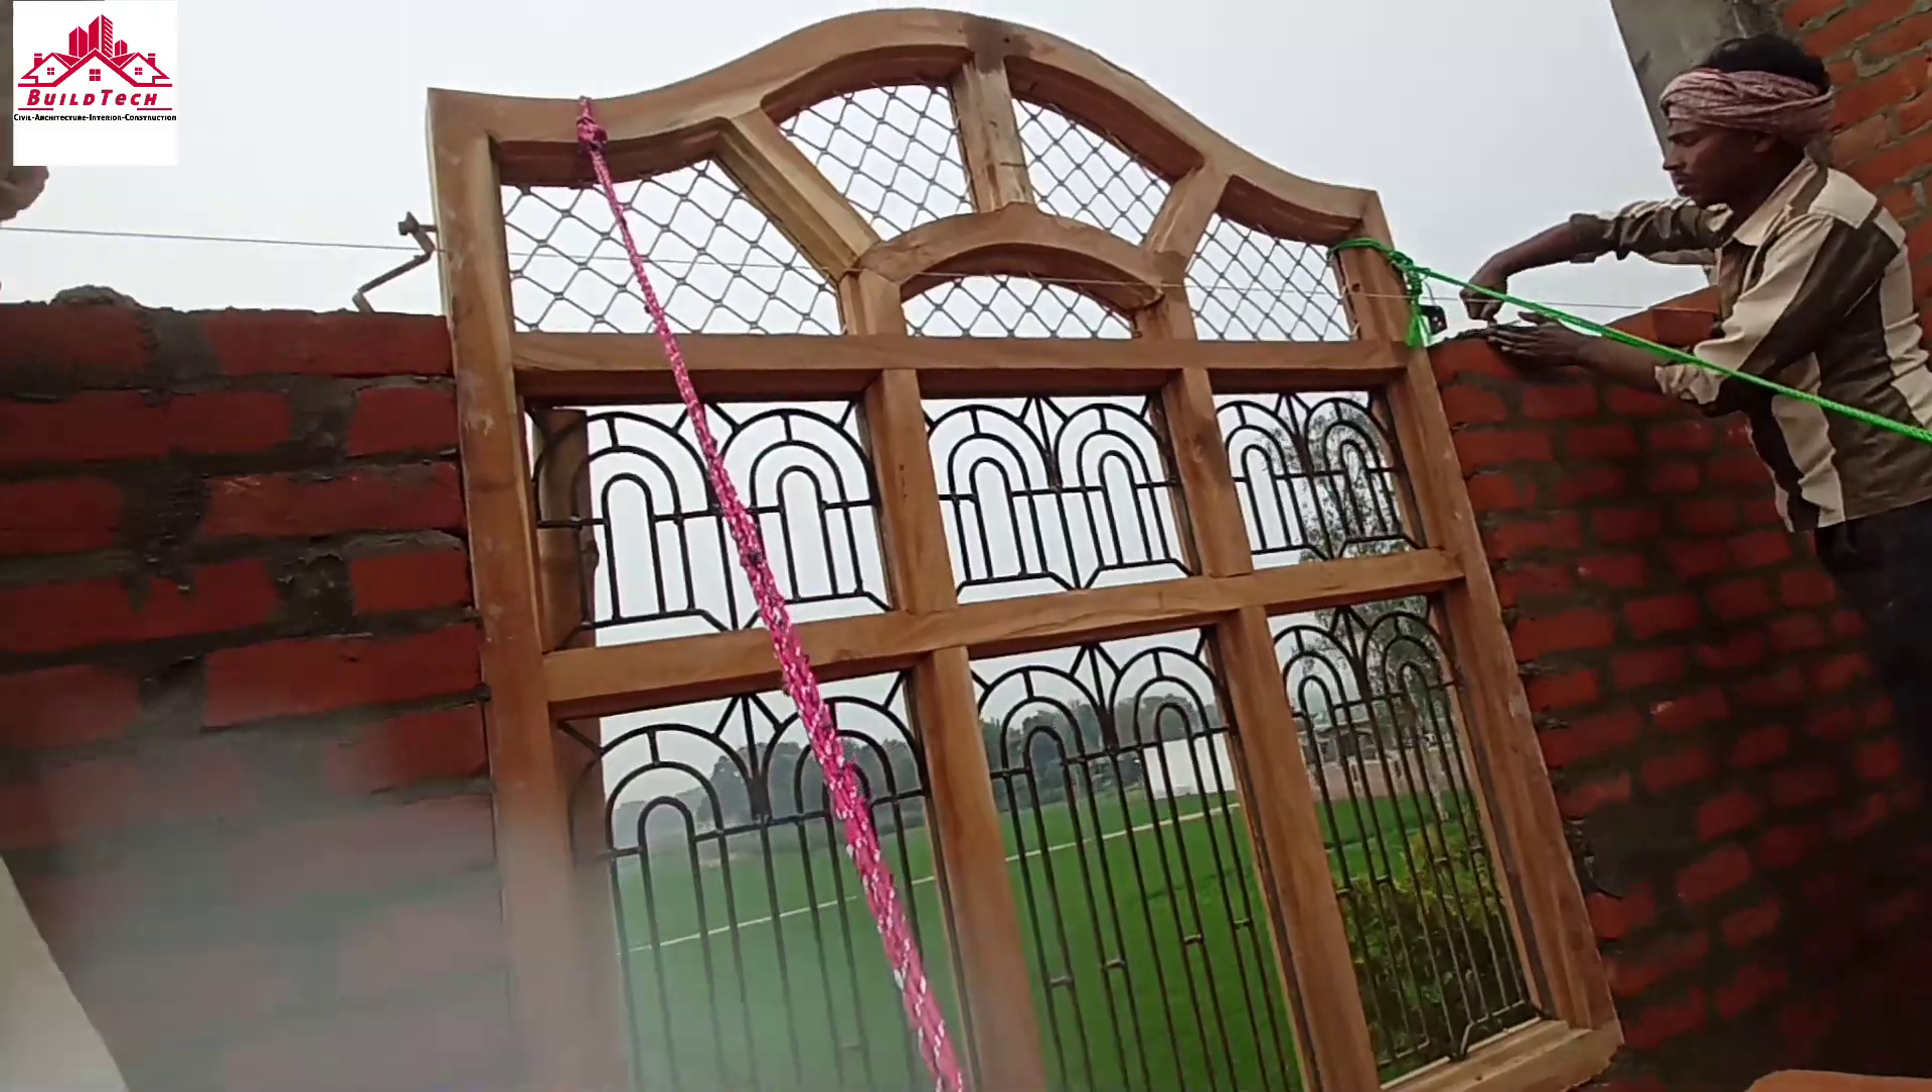यहां पर देखे जो है हमने window को बांध रखा है।